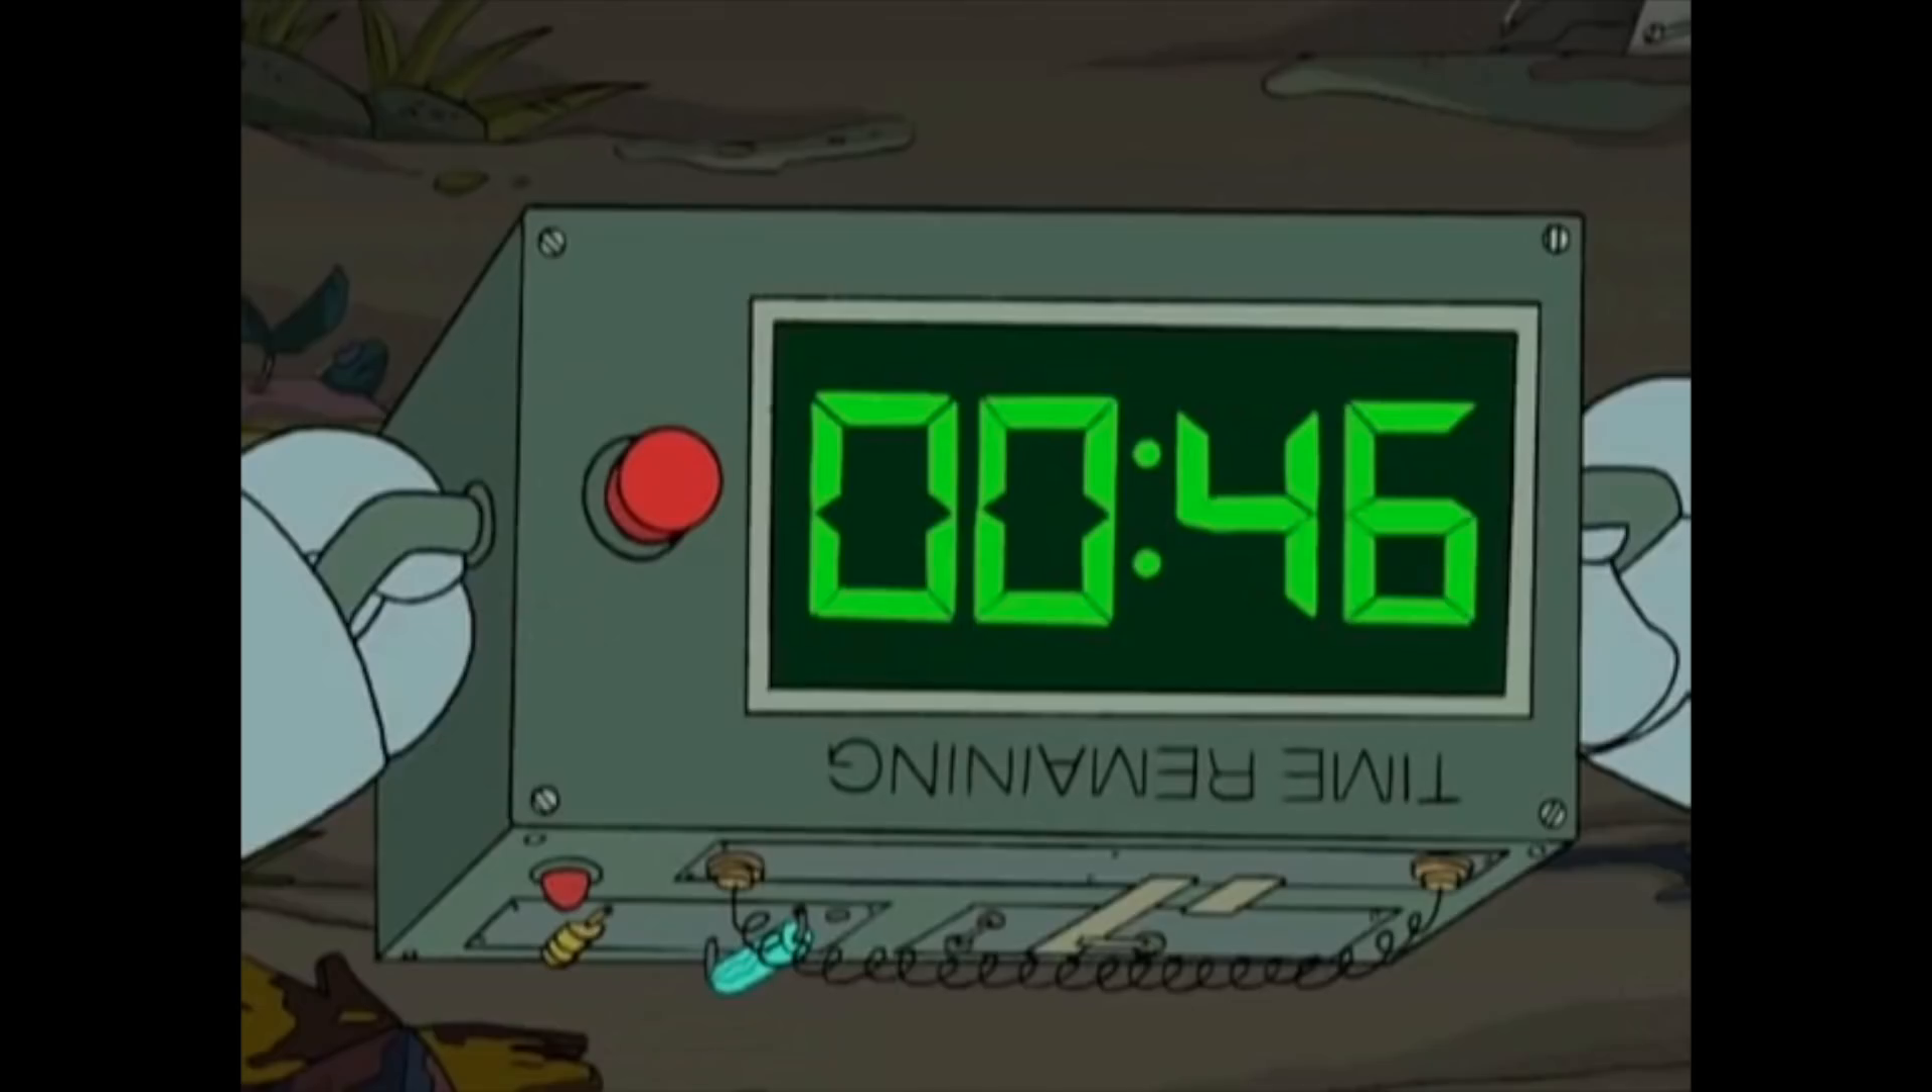There's a problem! Professor put the counter on upside down!